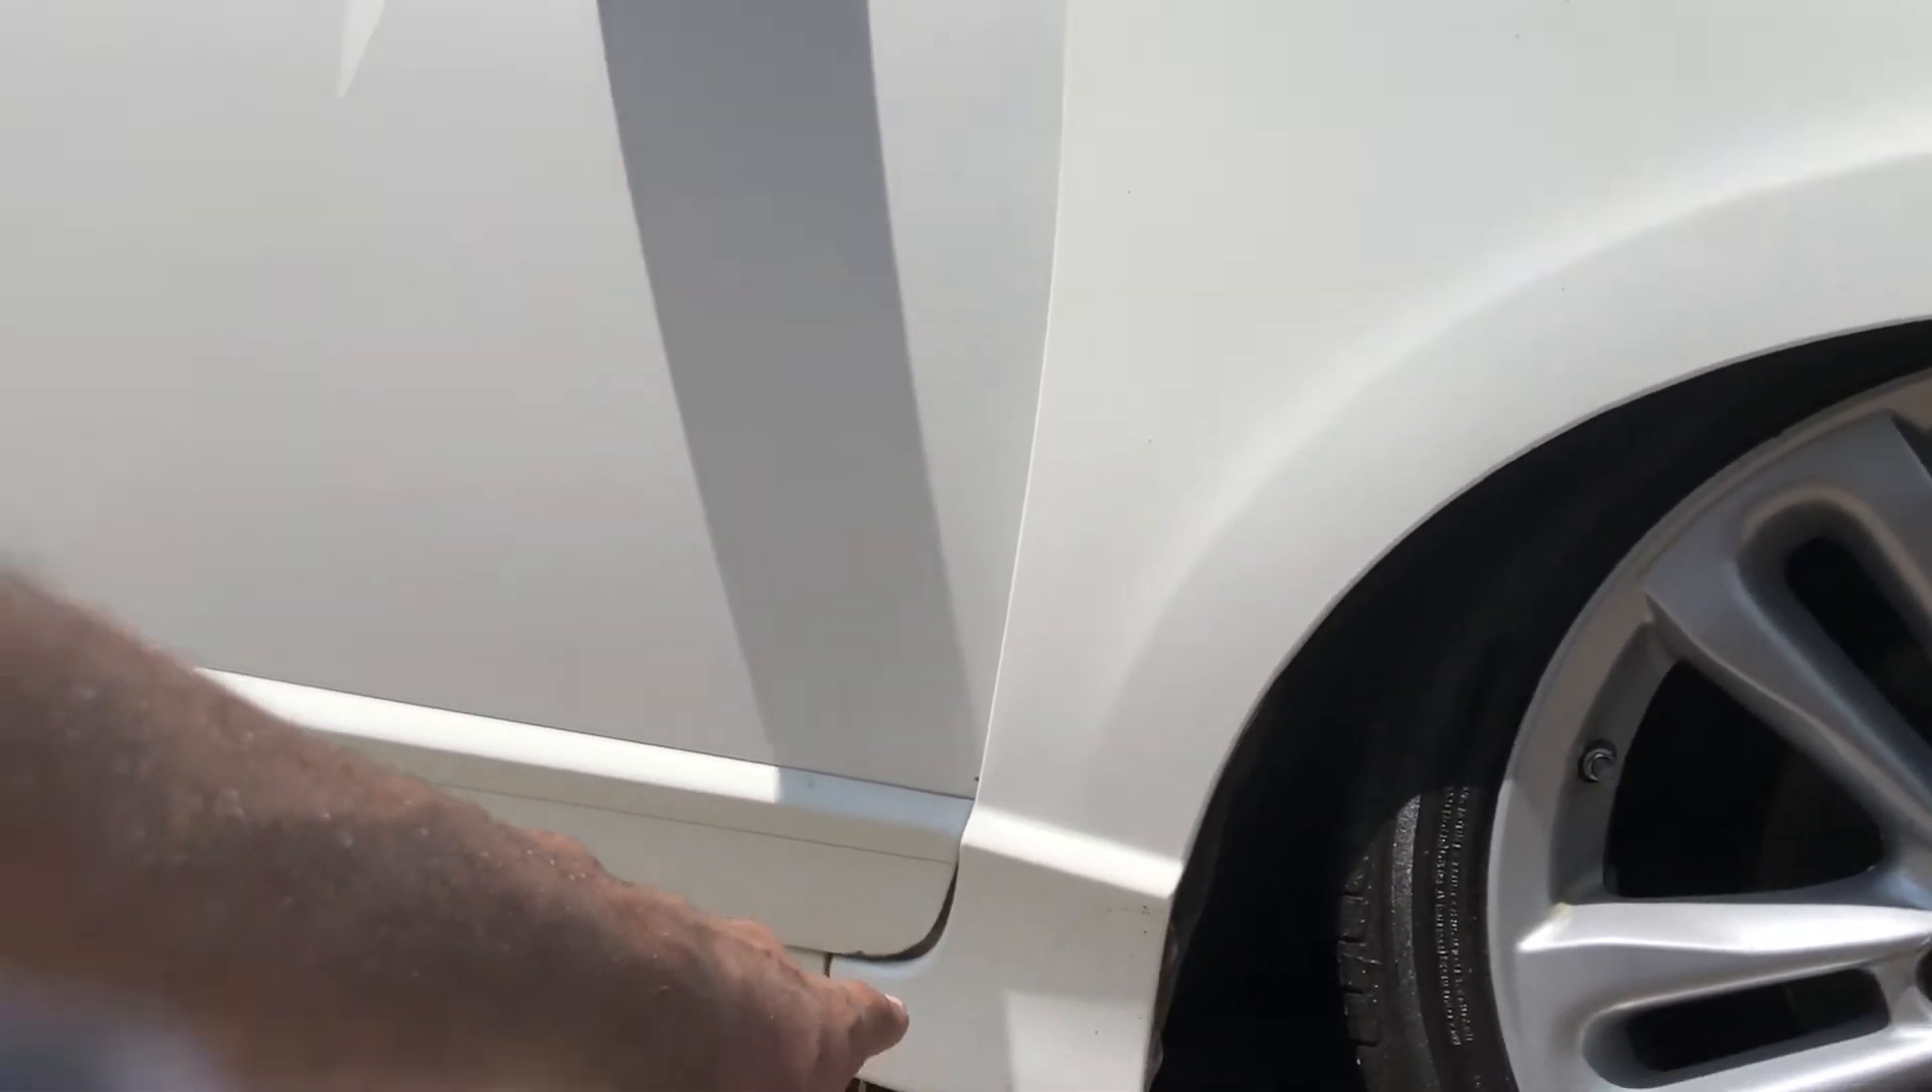Look at the fitment on this fender. Everything literally lines up.